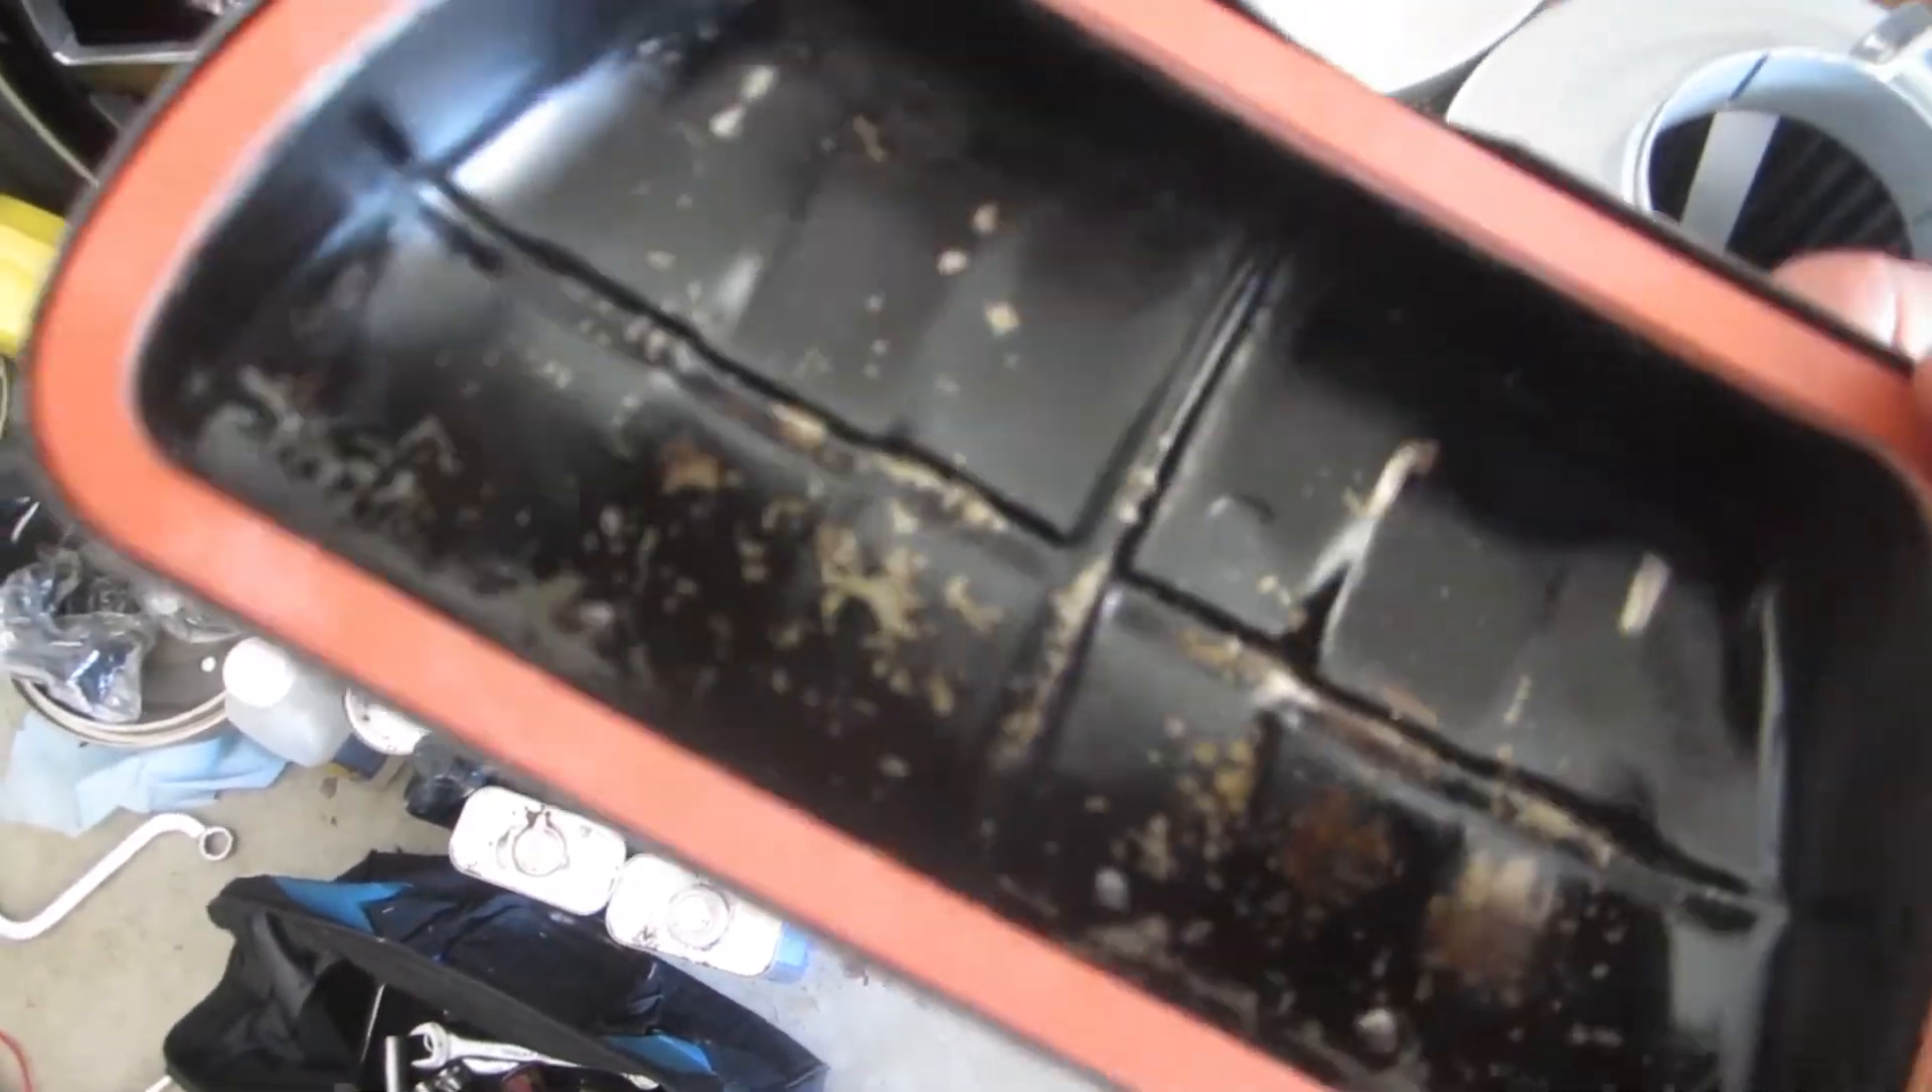There's the new silicon gasket in place.